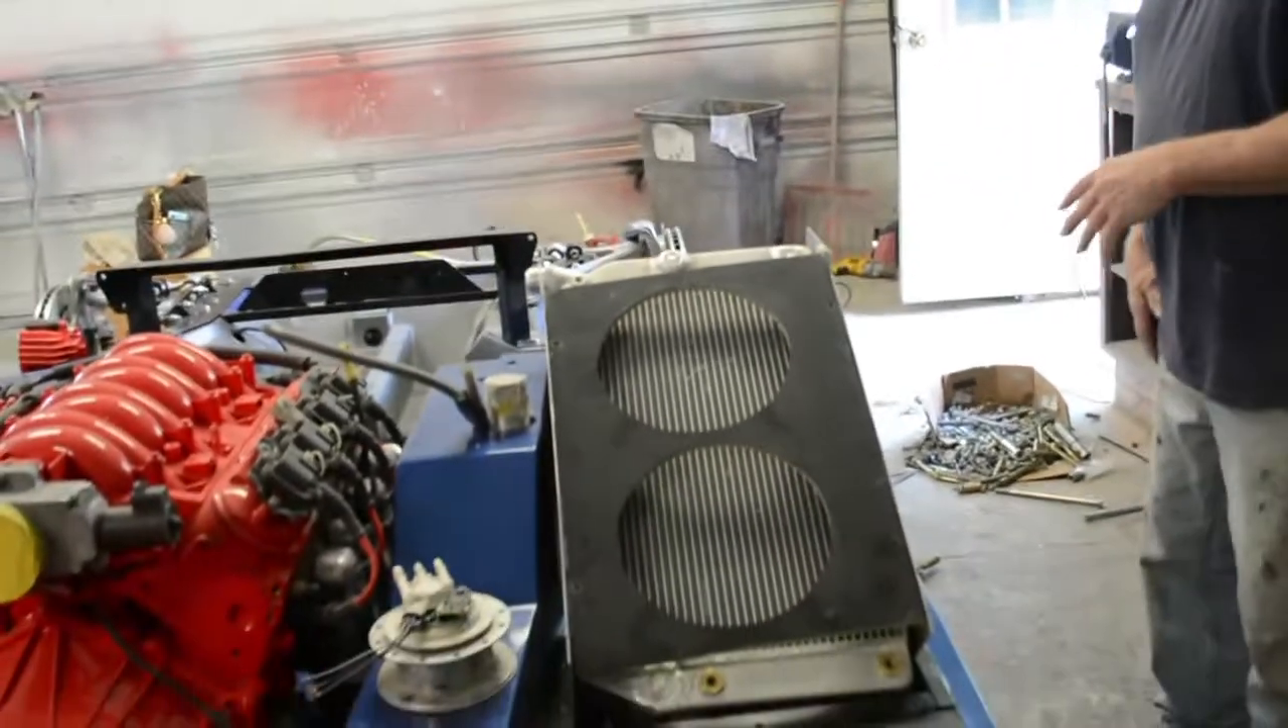I'm just setting that there for now because I have to get the fans and install them.